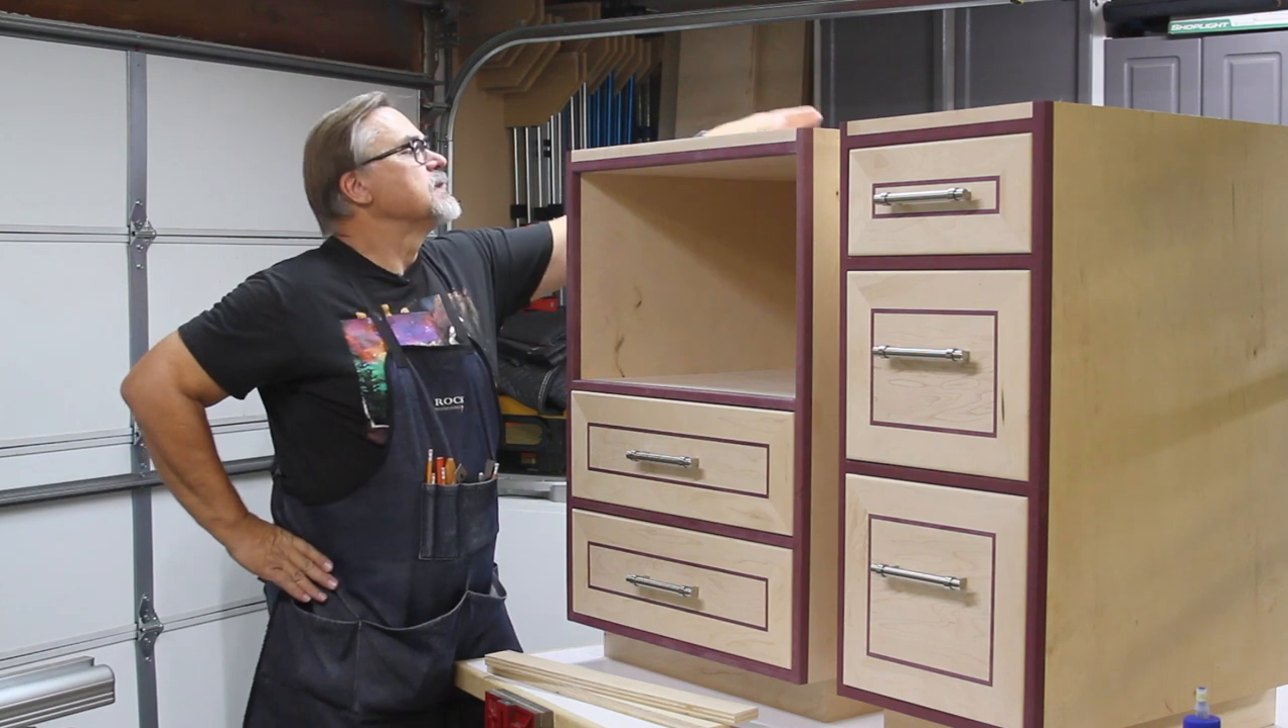And I got the drawers all installed here.